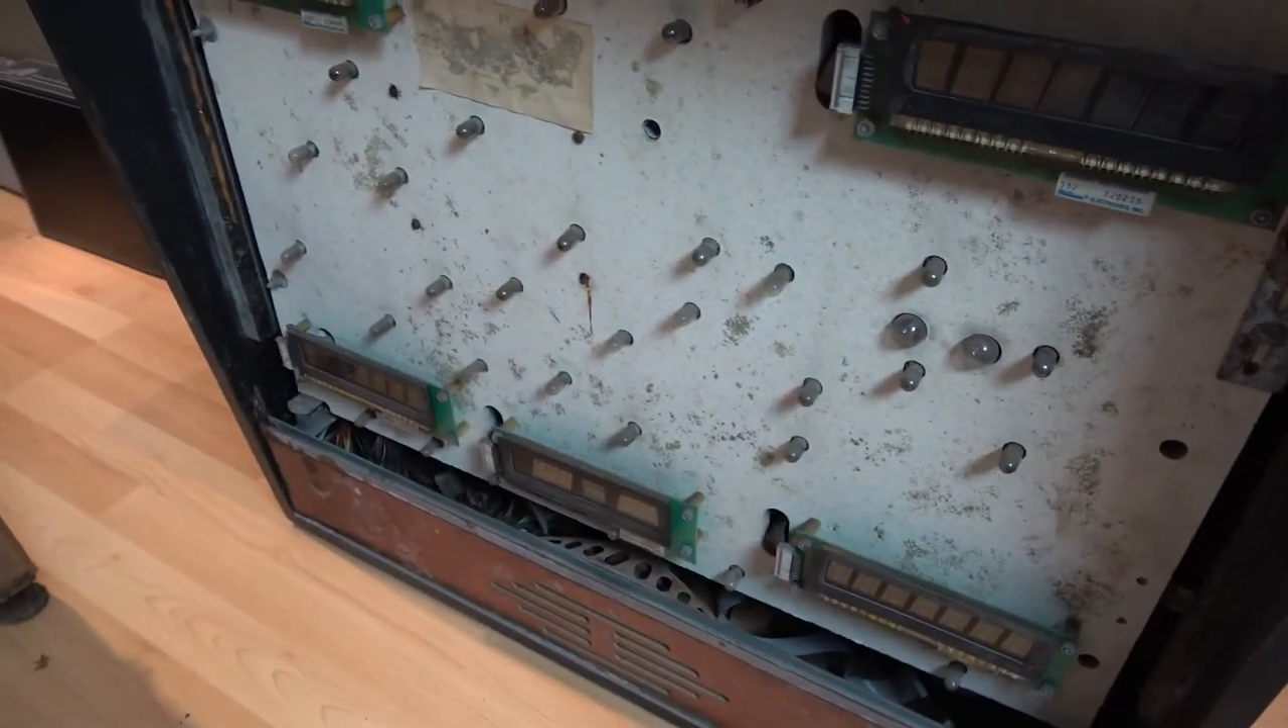Now, in the back here, on the head unit, I haven't got the front glass.